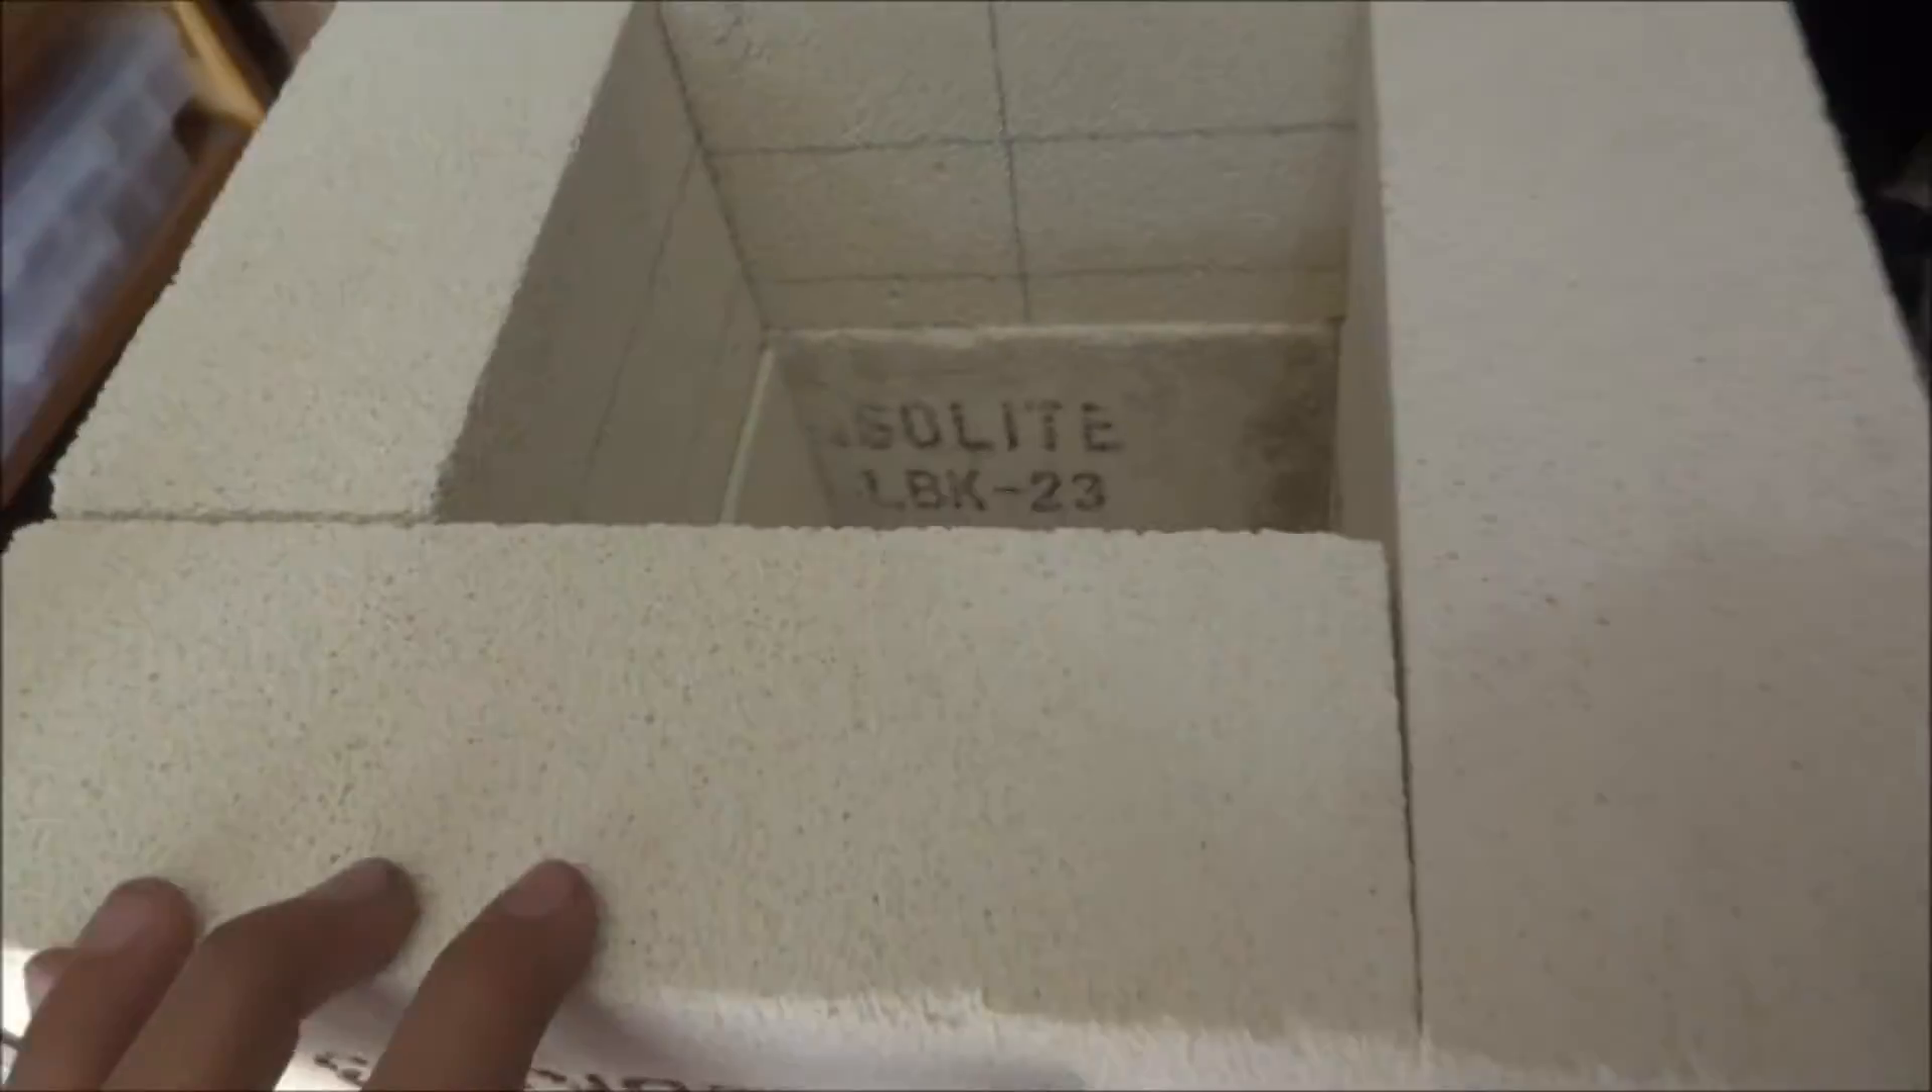Okay so i've got all the bricks in place so all these are insulating fire bricks there's the base and then the two layers of bricks.